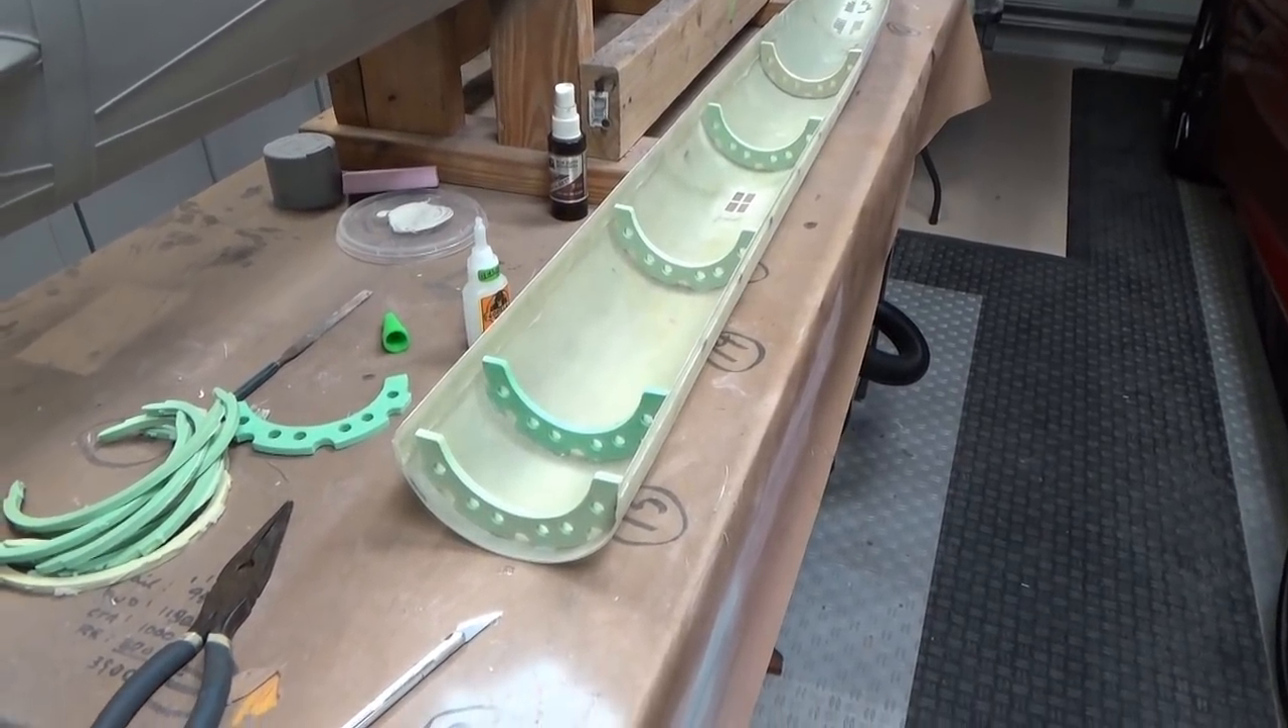All right, as you can see, I have gone ahead and I've started to install the supplied bulk heads into the lower hull.